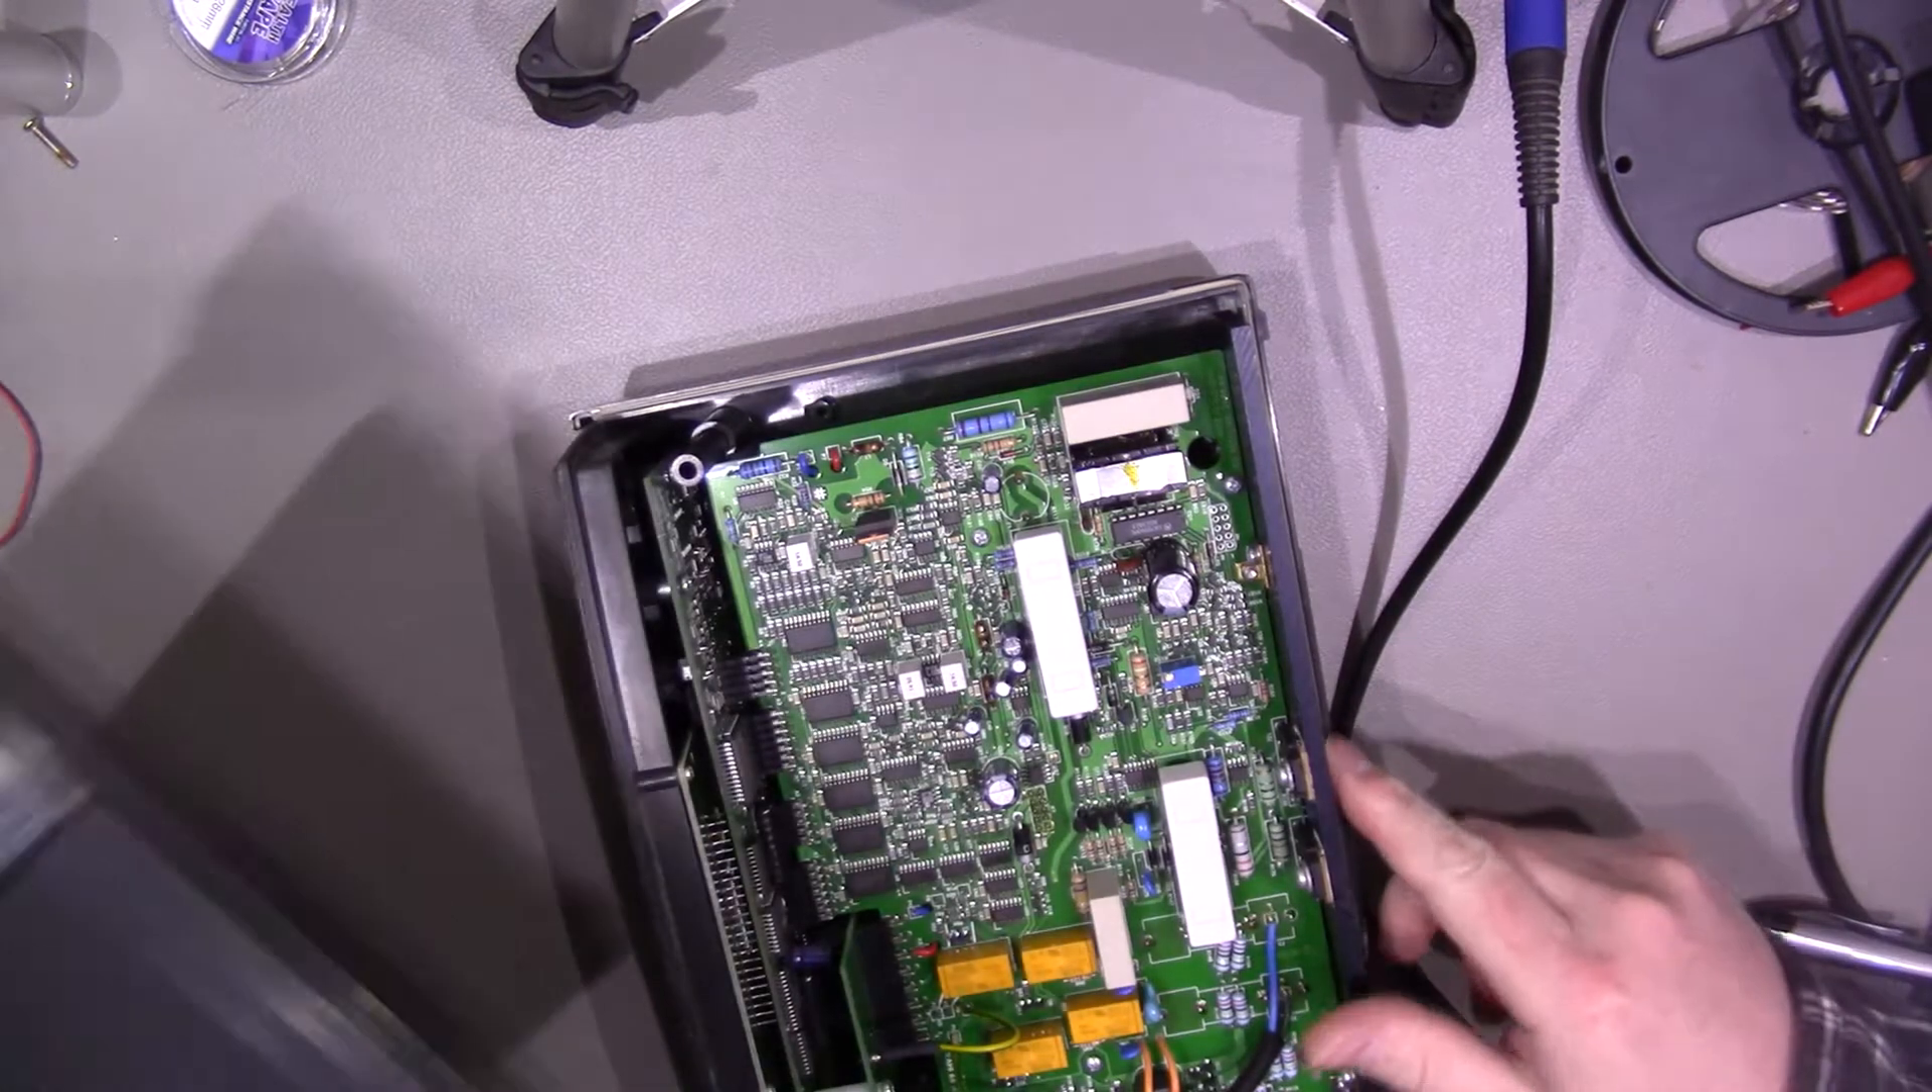So there's our top cover removed.